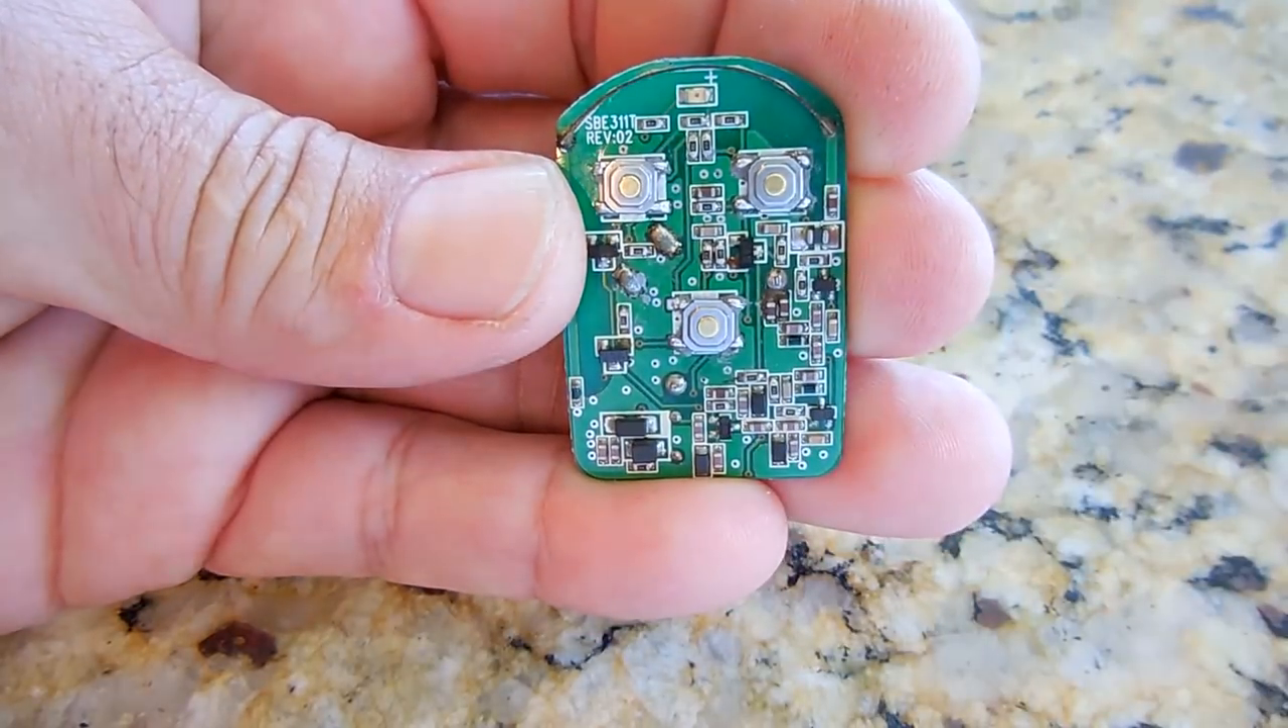And you're now looking at the board all completed. Three new switches in position.